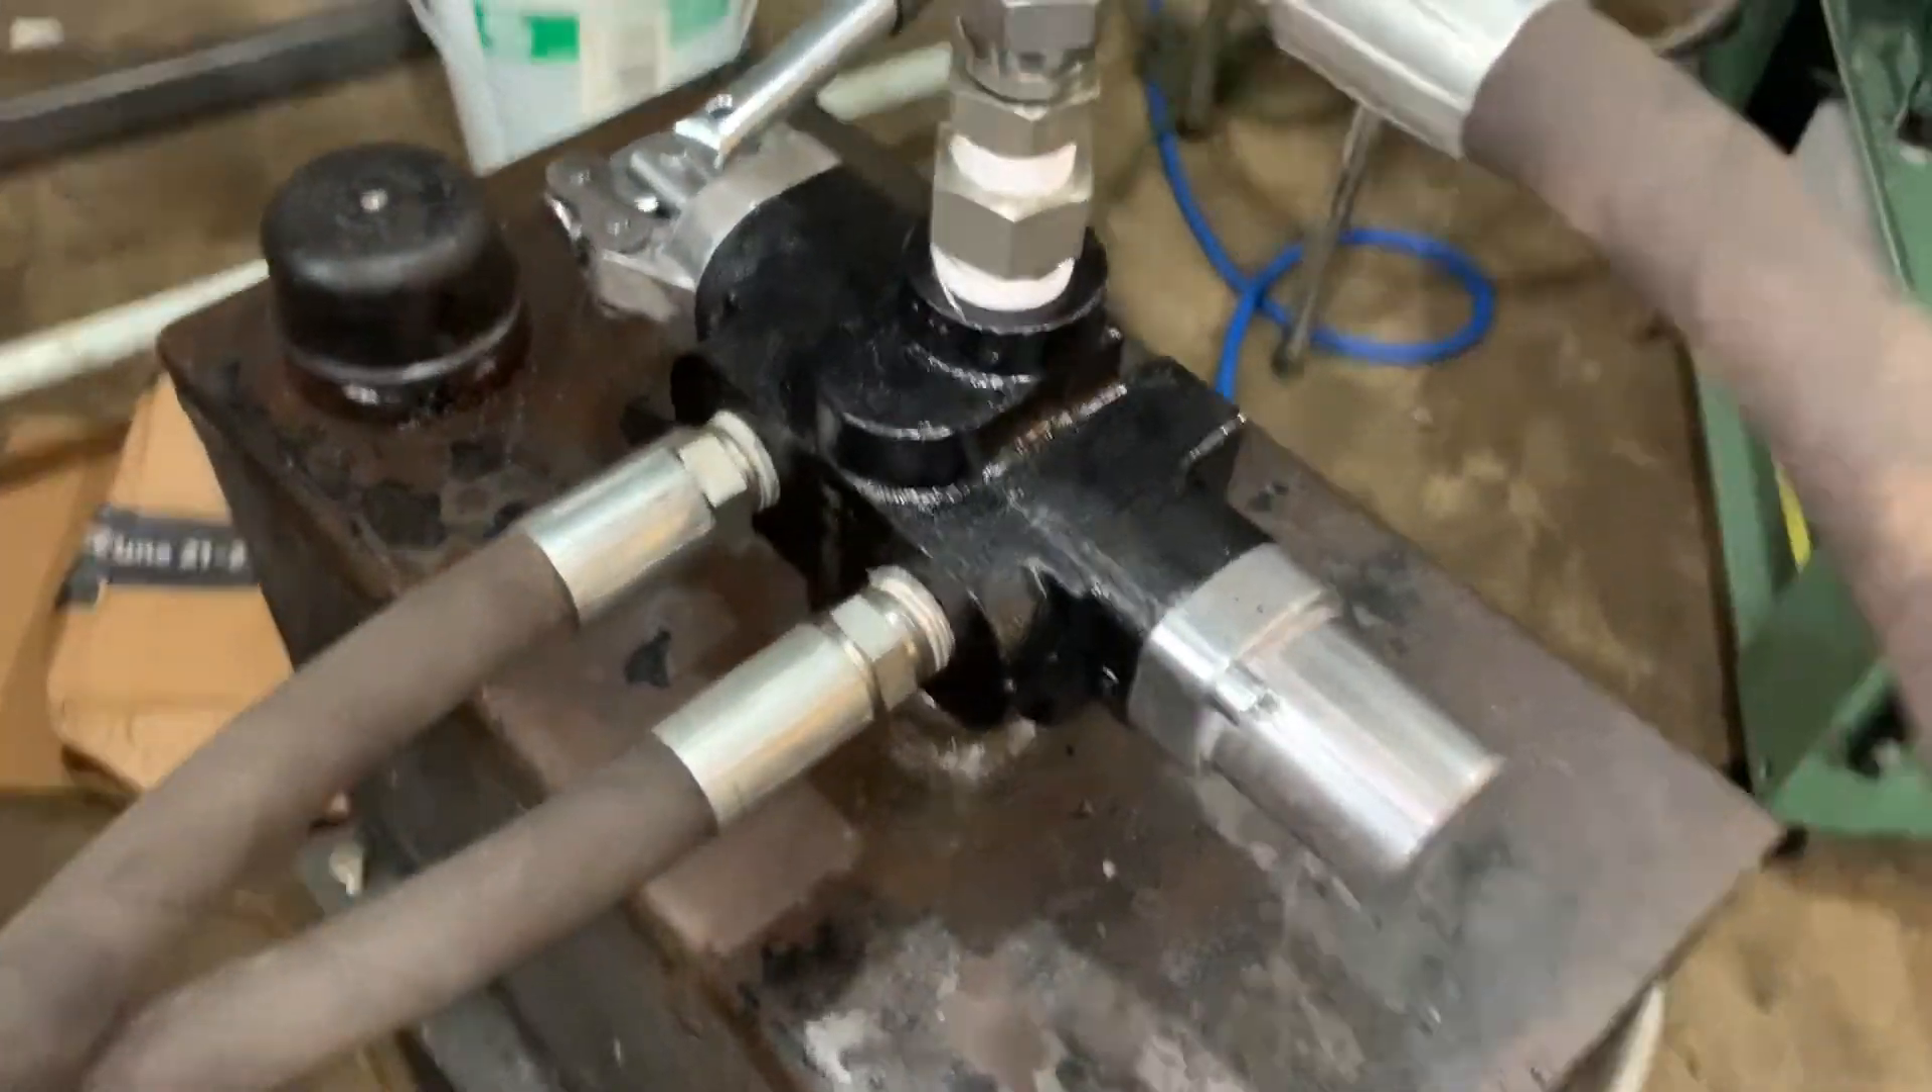Got the new valve body hooked up.